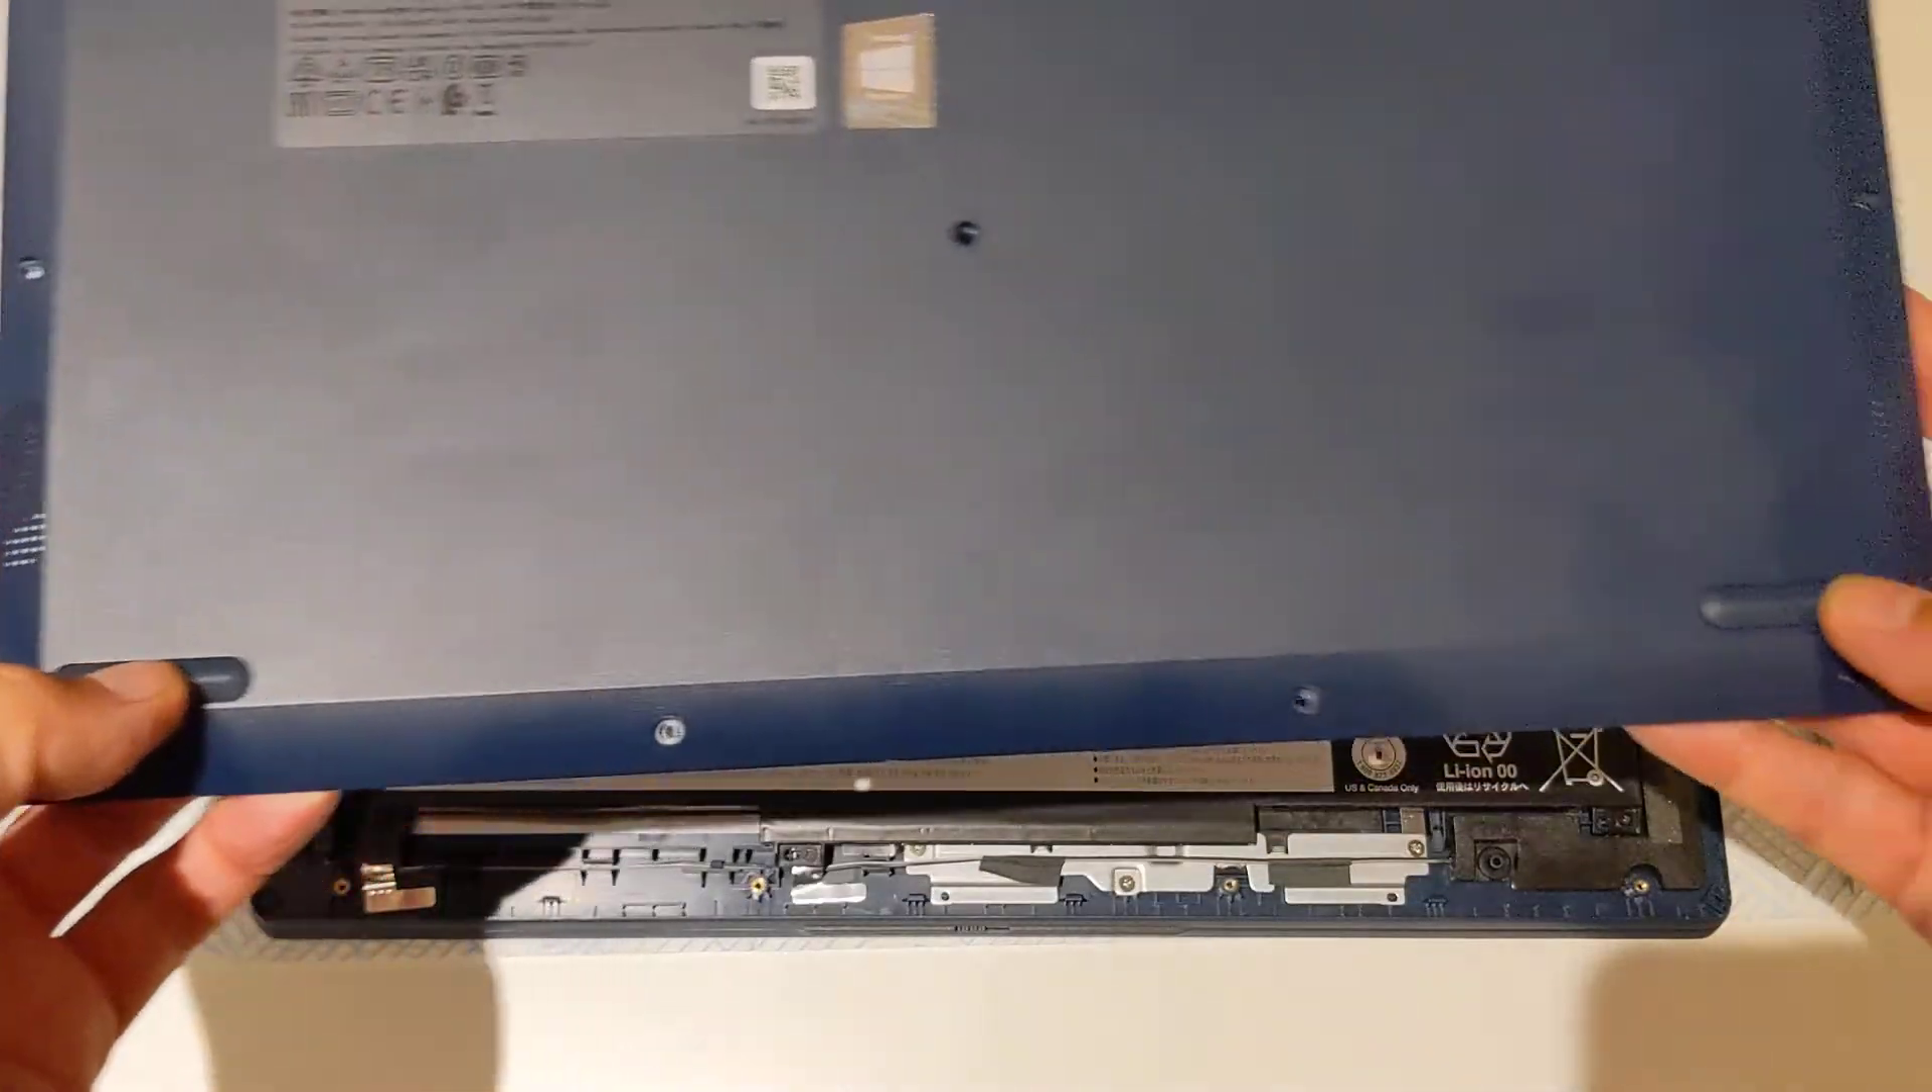Here is the top. So this top would normally be on.